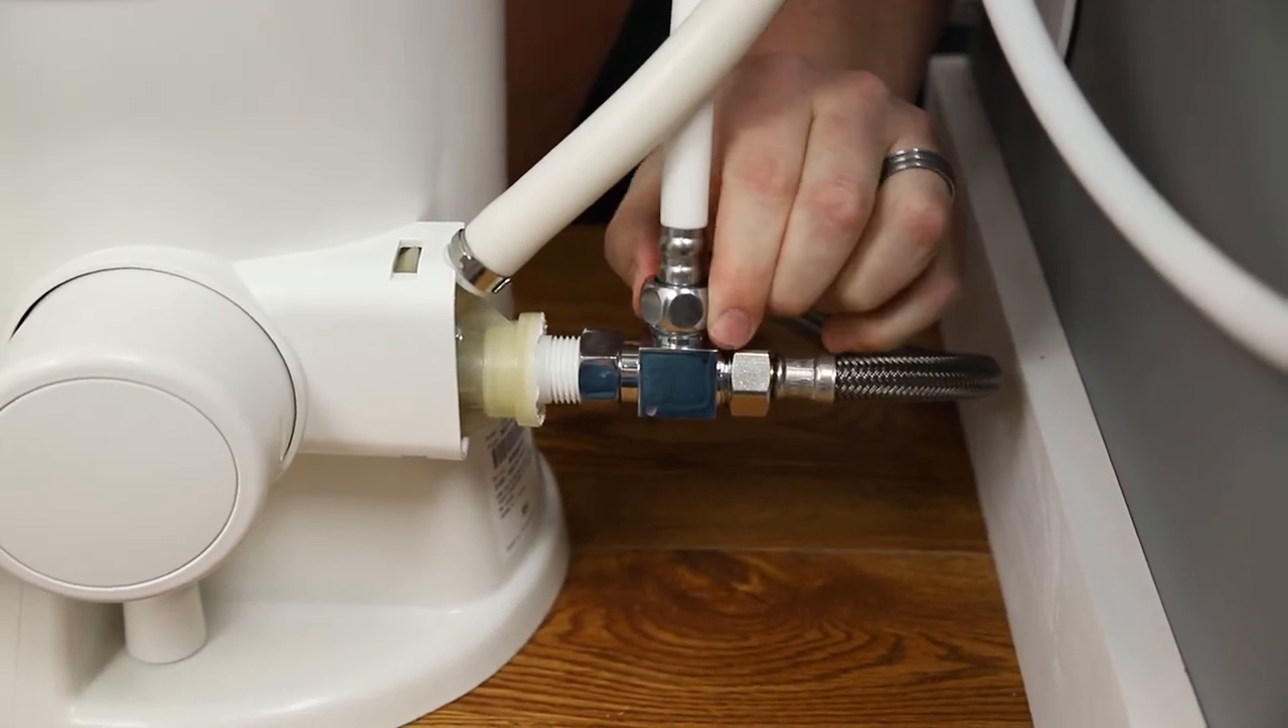So now we've got the water hookup all set up.